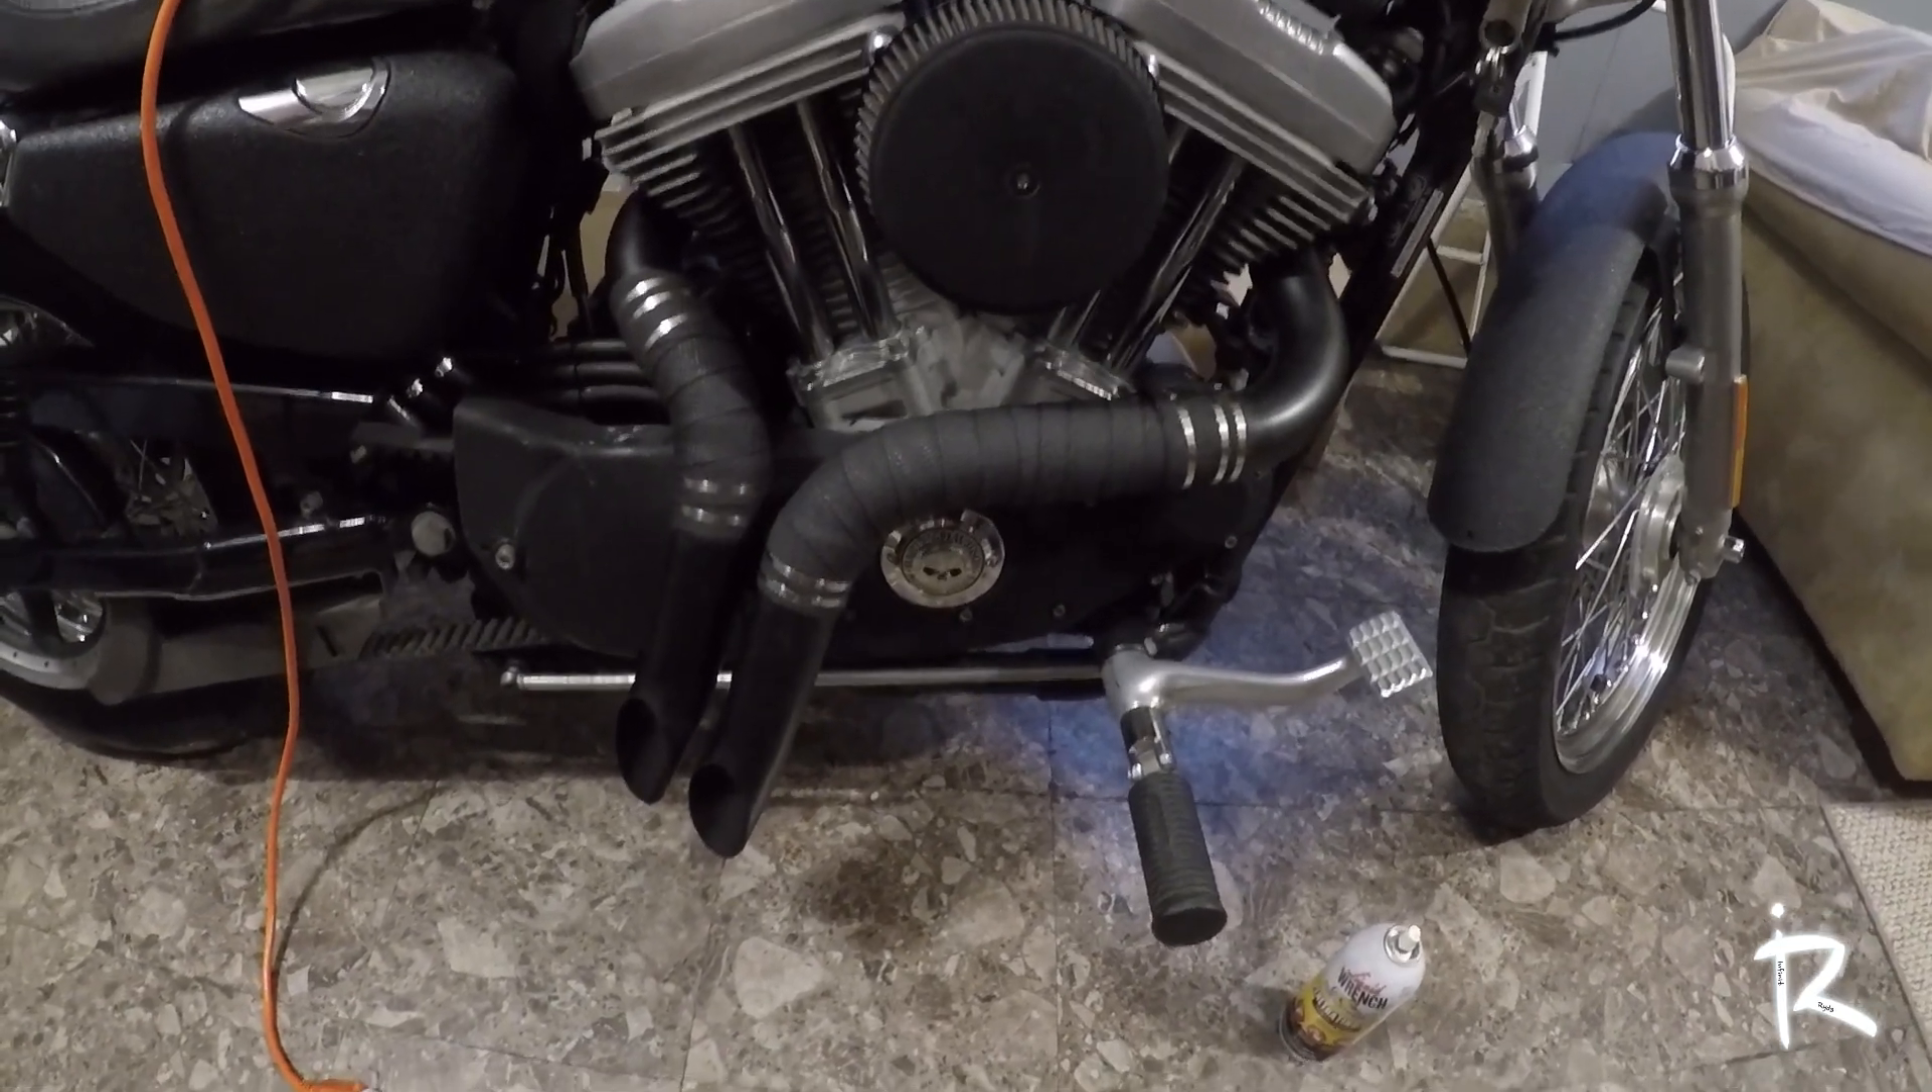Okay so I got the exhaust on.